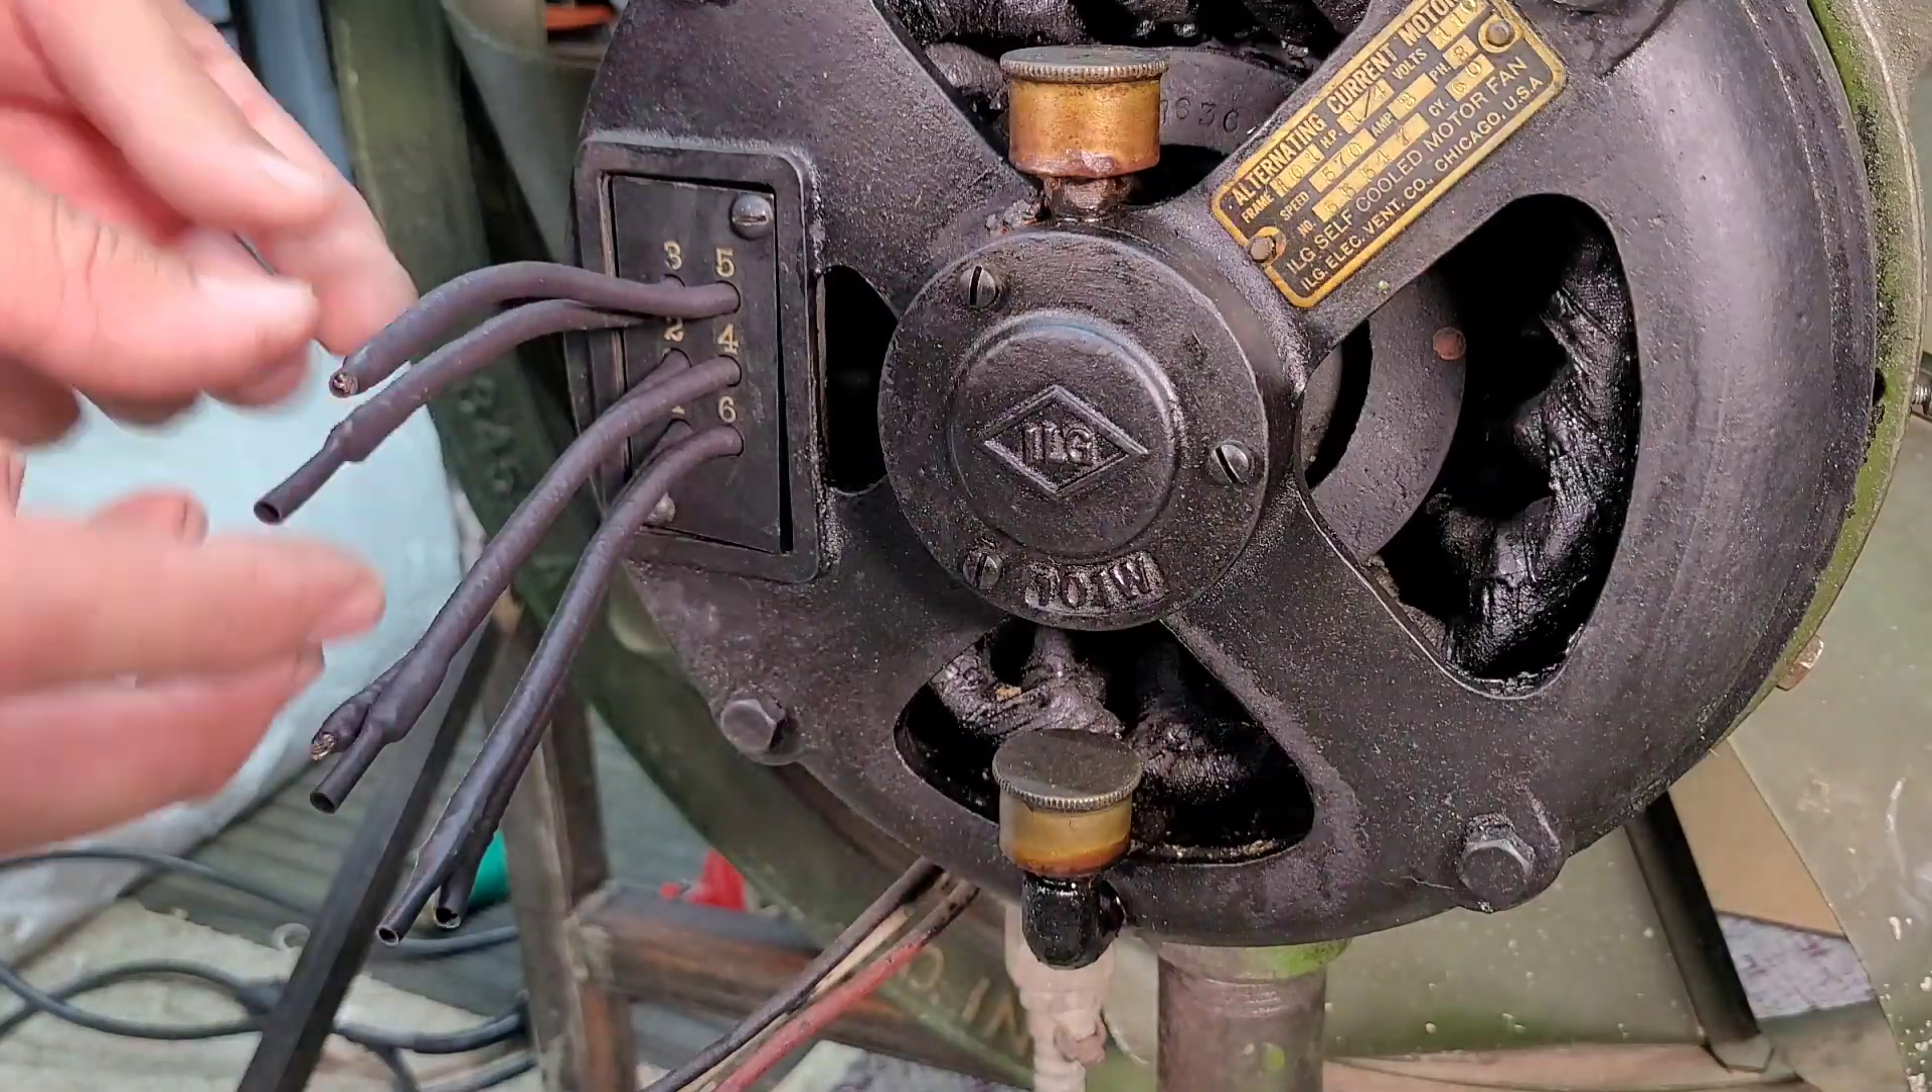Okay, so now I have all of the leads covered in the heat shrink tubing.